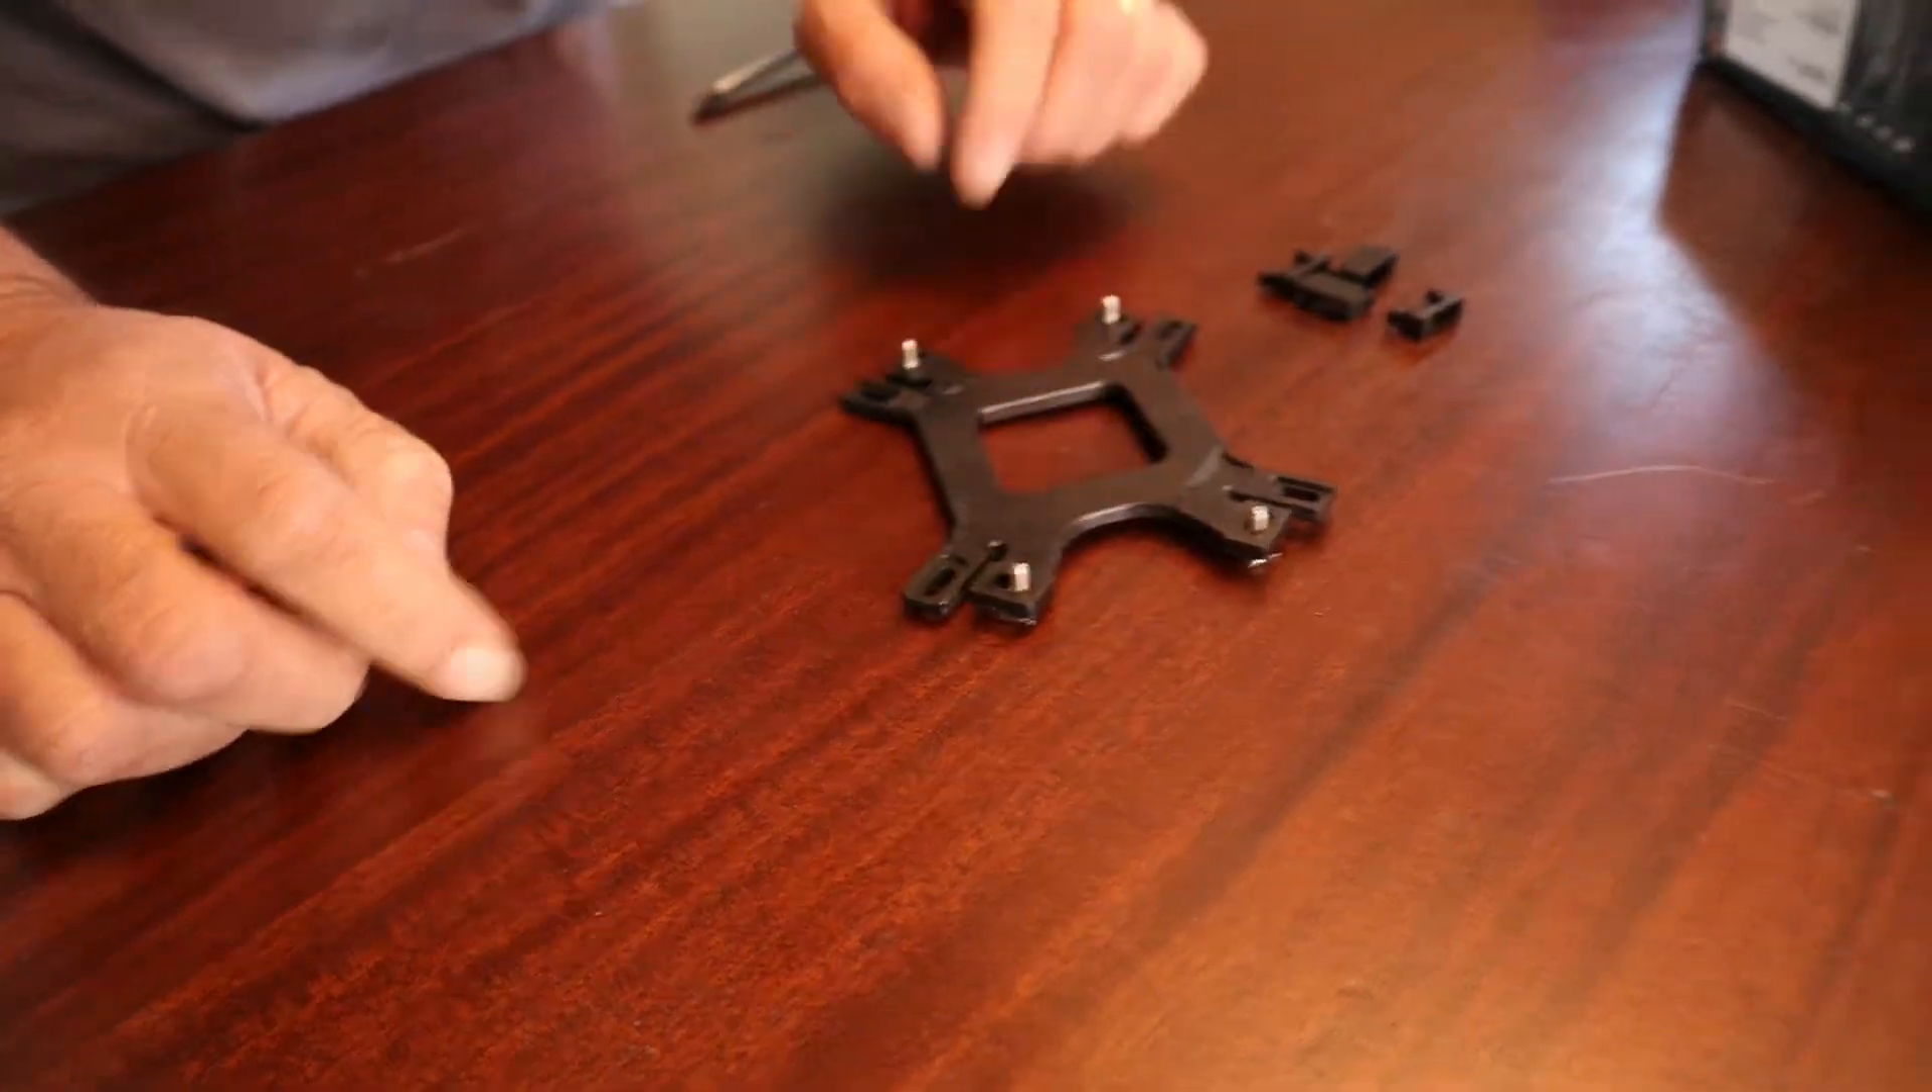So I have all four pins in these slots.